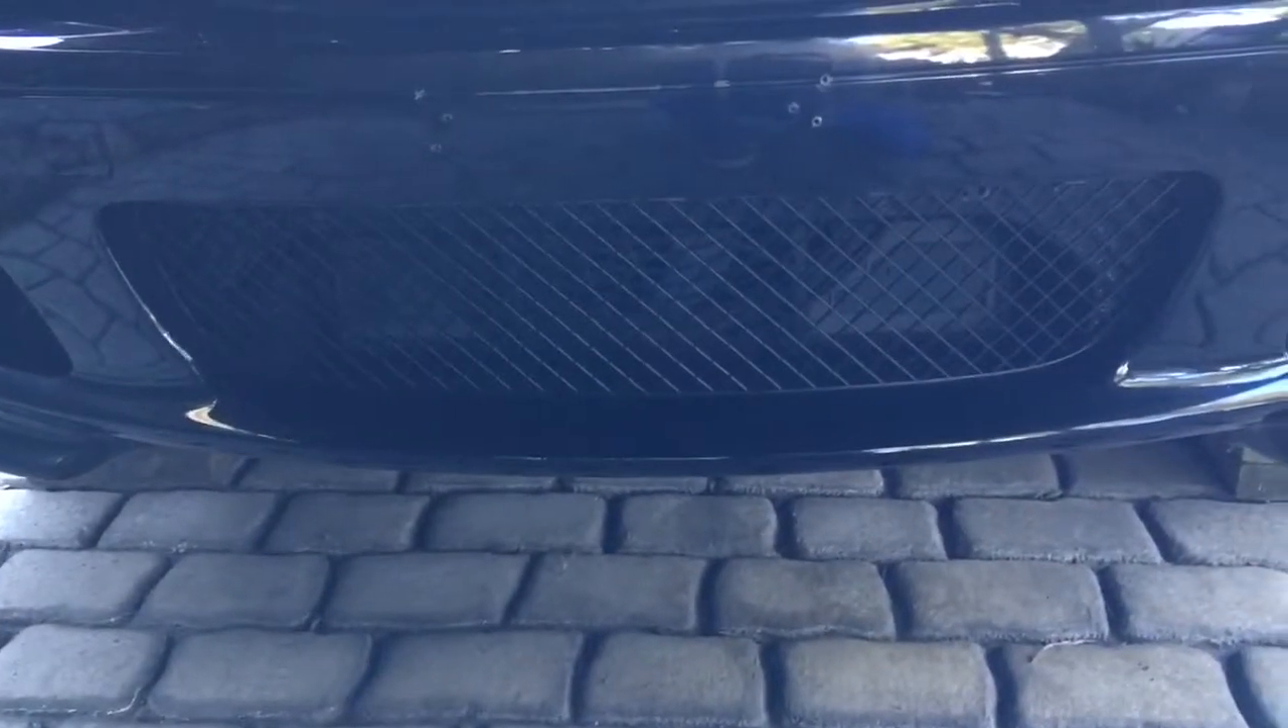The car looks a lot better with that new grille on.